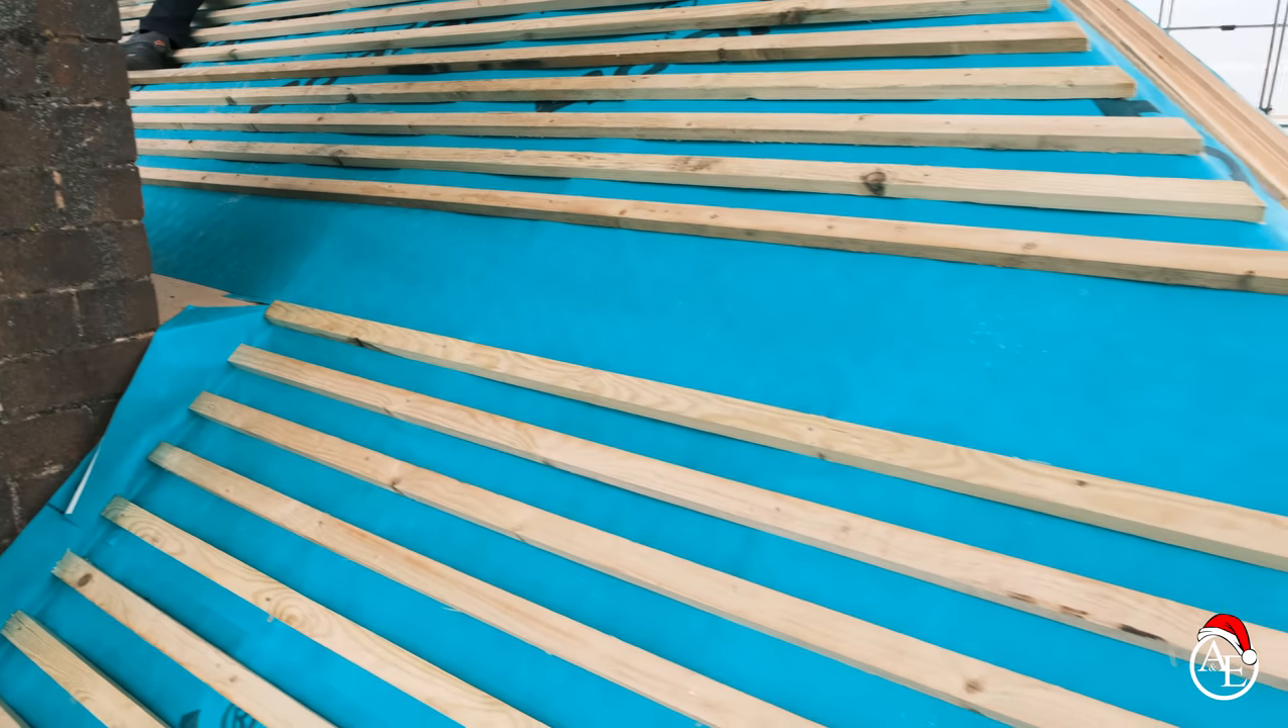You can see I've left a few battens out here because I've got a bit of lead work and stuff to do there first.